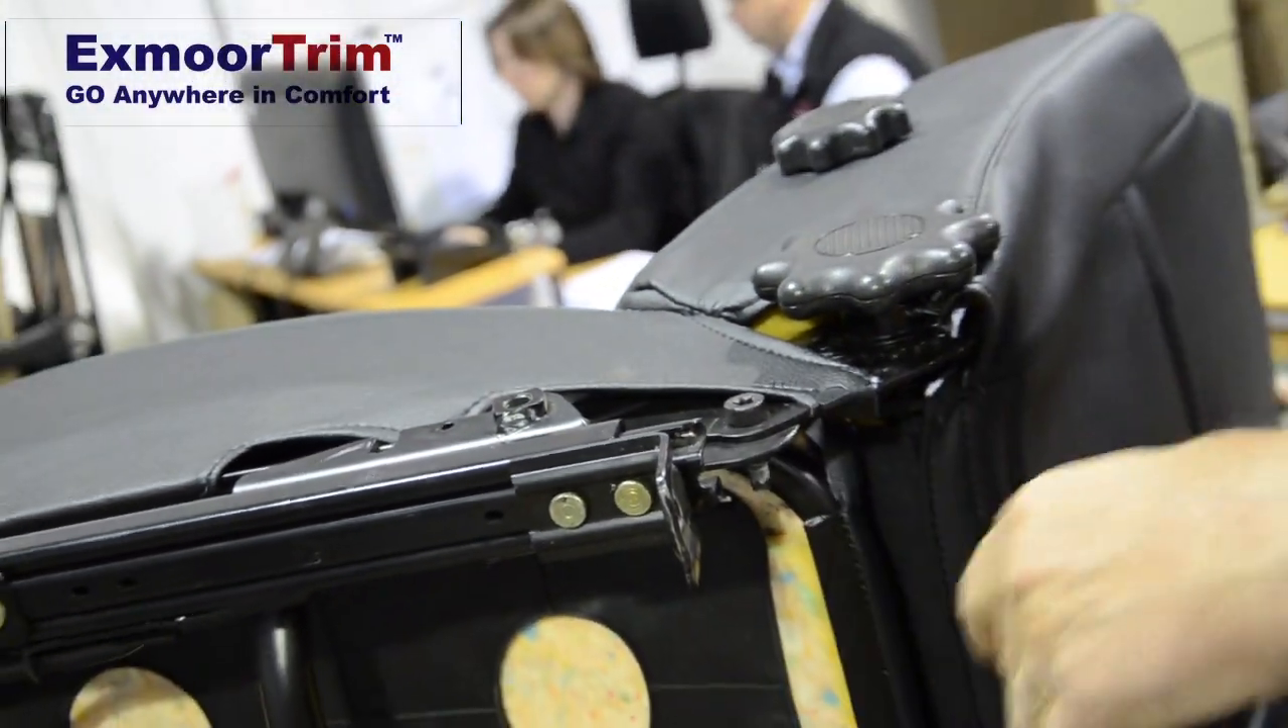That's it. That's the seat cover in place now.